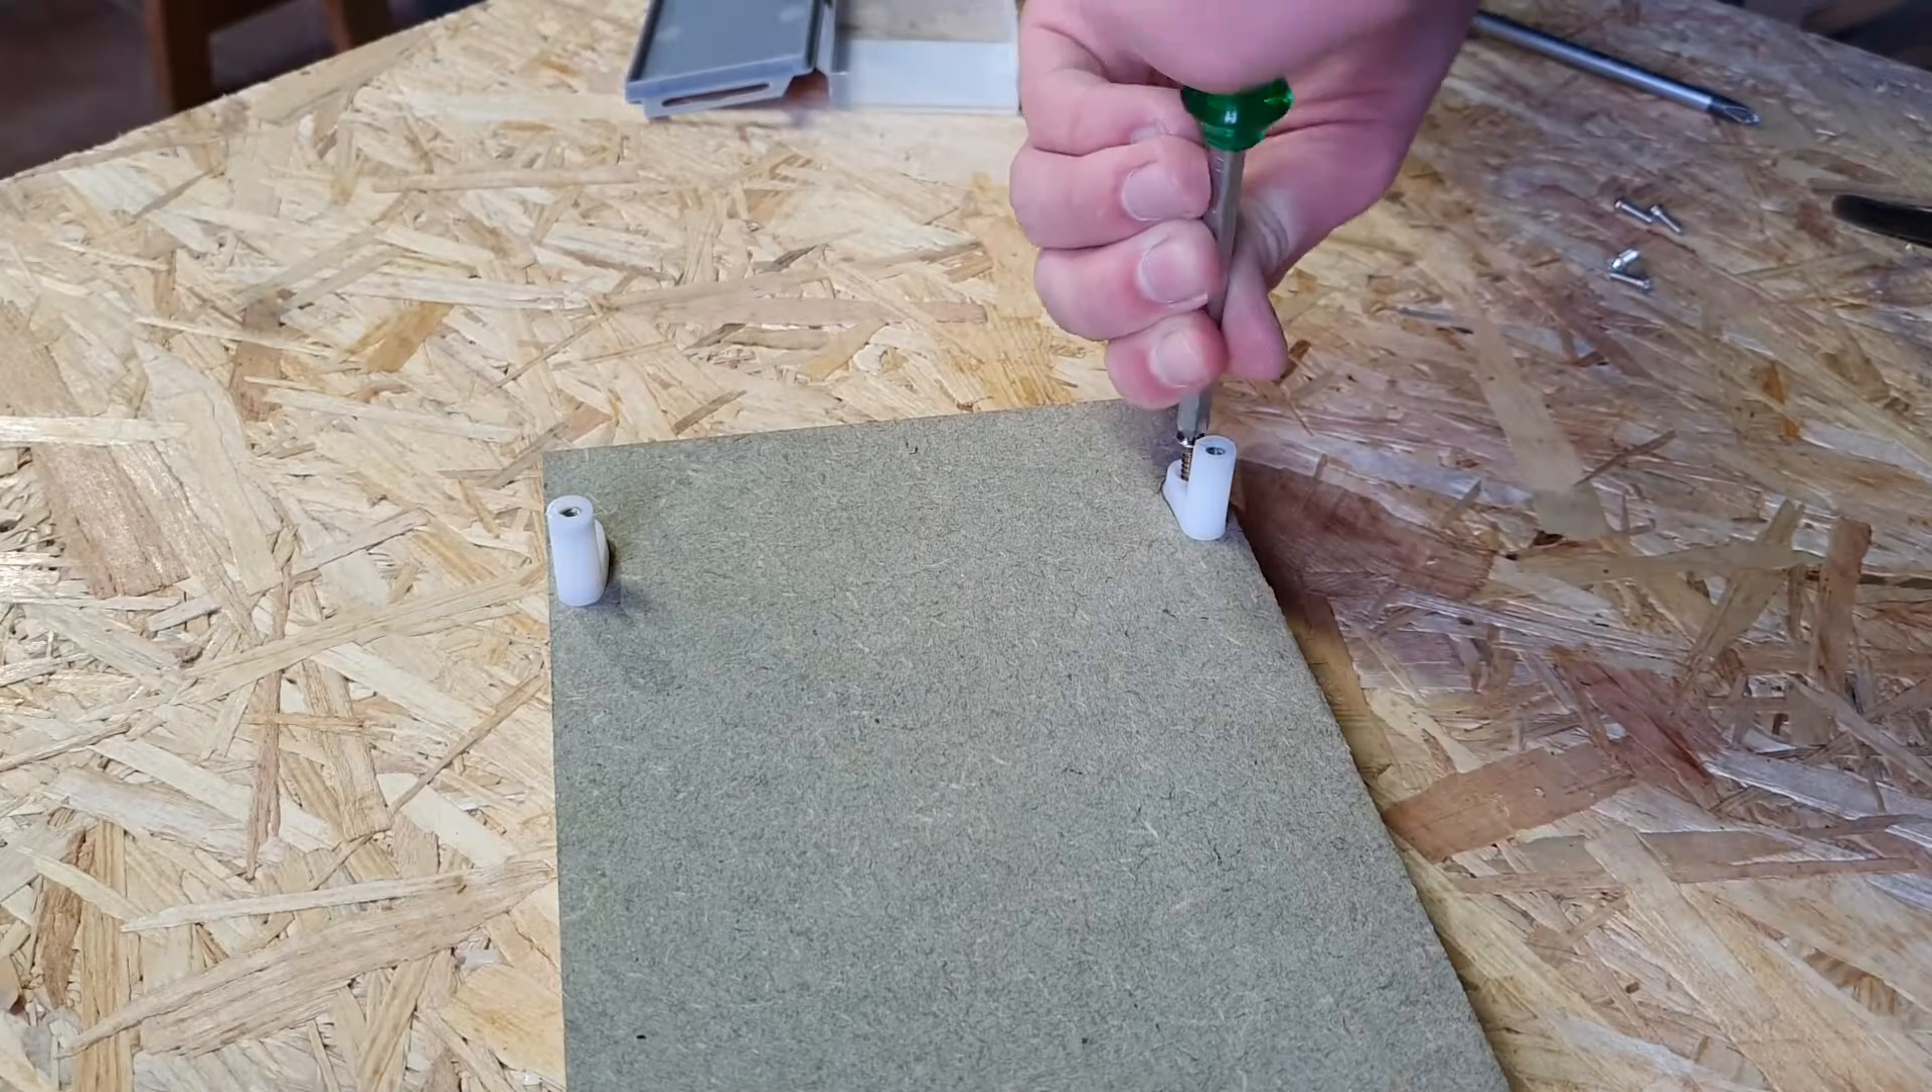I couldn't reach all standoffs, so I removed the motherboard and screw in the final plastic pieces in their marked spot.